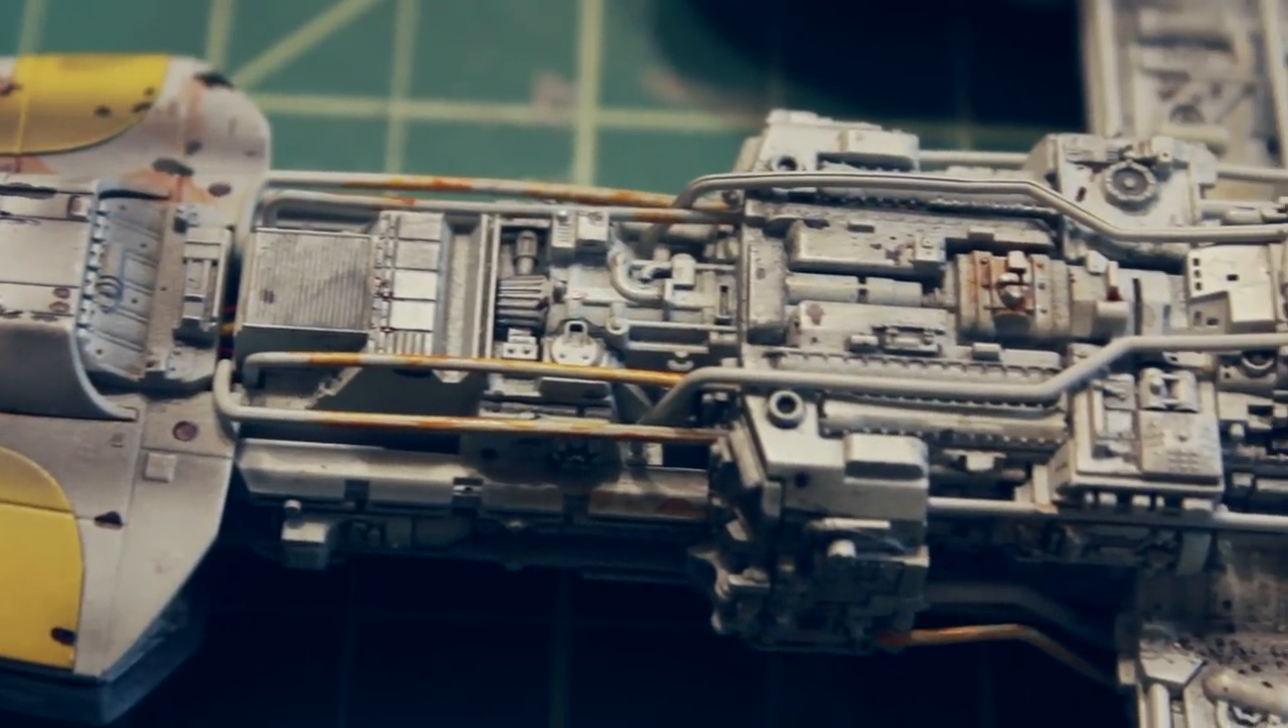And here we have all the pipes attached to the upper half of the Y-Wing and then we're on to the bottom half.